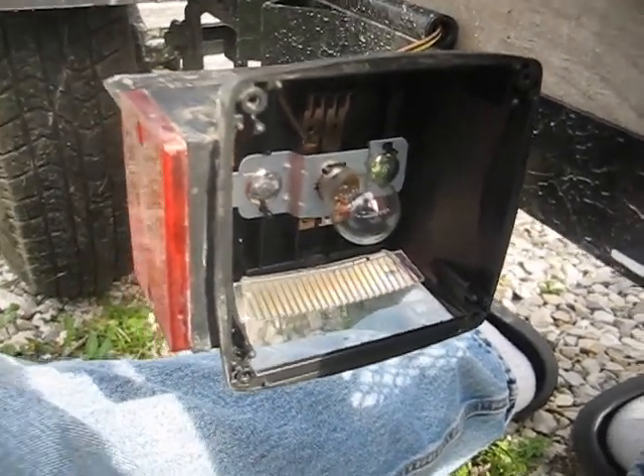Okay, we've got our bulb reinstalled, and we've got our bracket on.